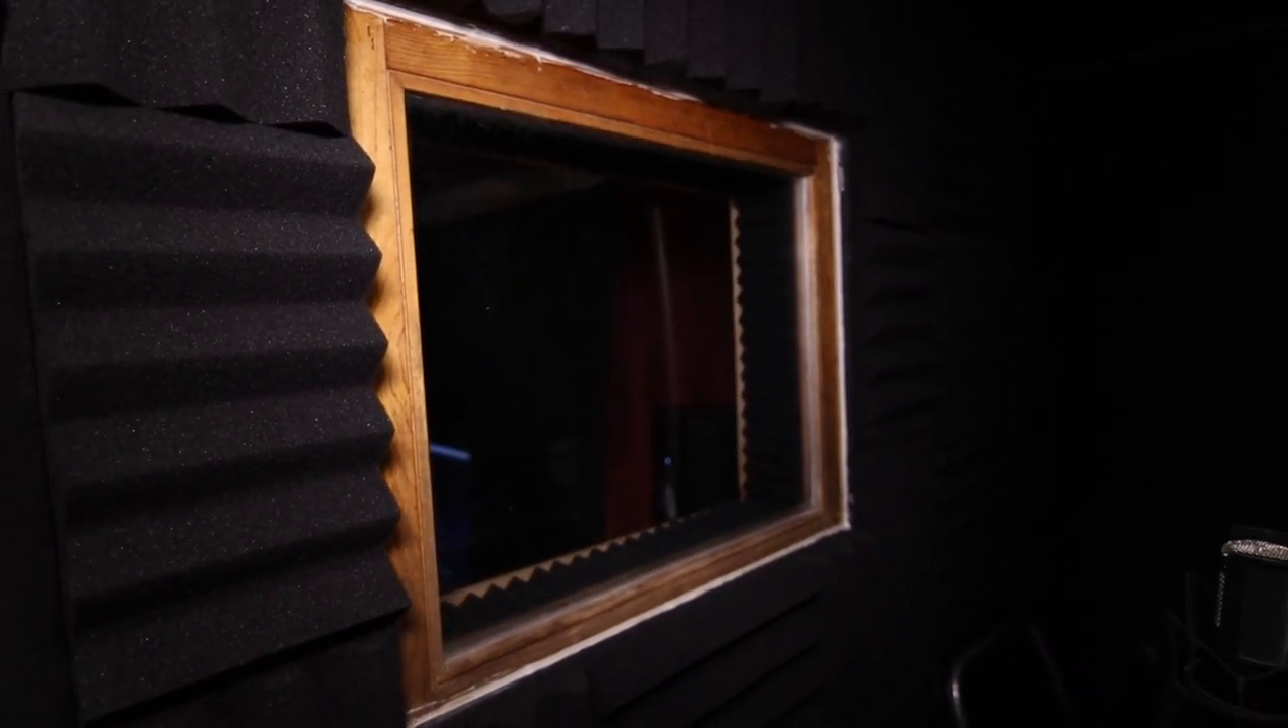From that same reclaim store we were actually able to find a uh window that fit pretty perfectly into the booth um from the inside of the studio to kind of seal it off even more.